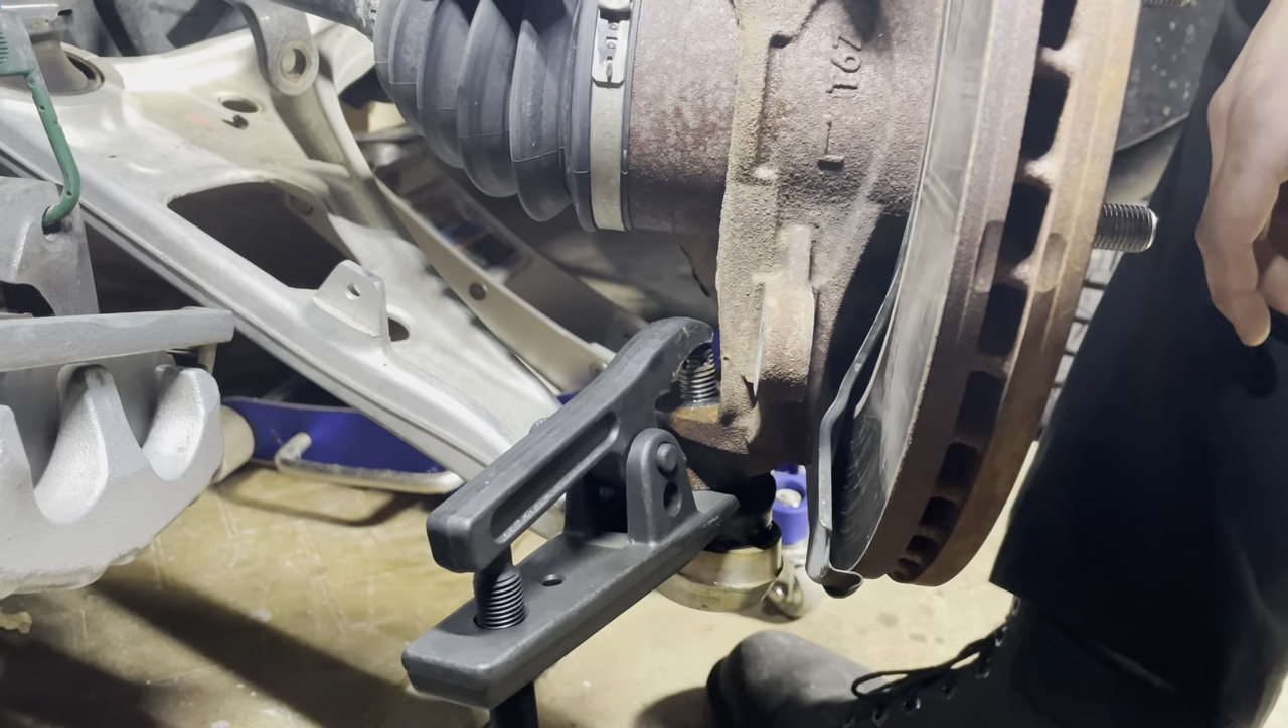Alright, so that's what the tool looks like installed.